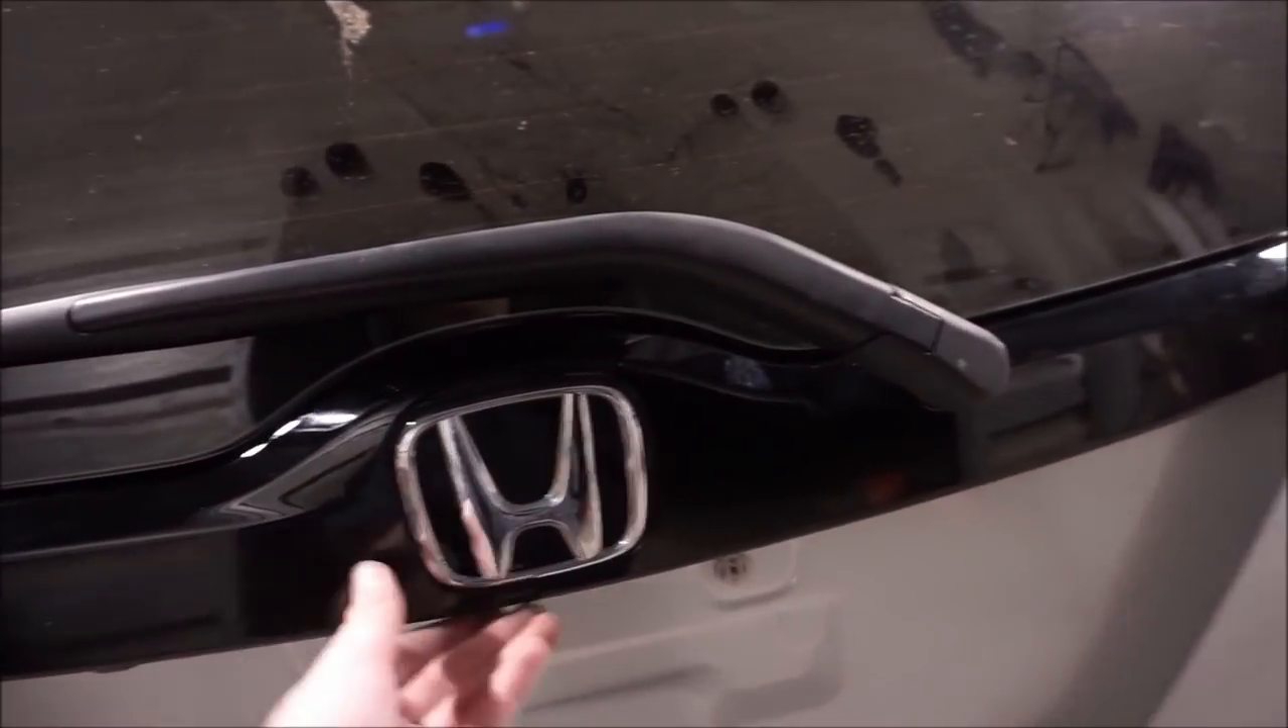I got everything on the rear end put back together. I got the wiper on. I got the emblem. I got this black trim.